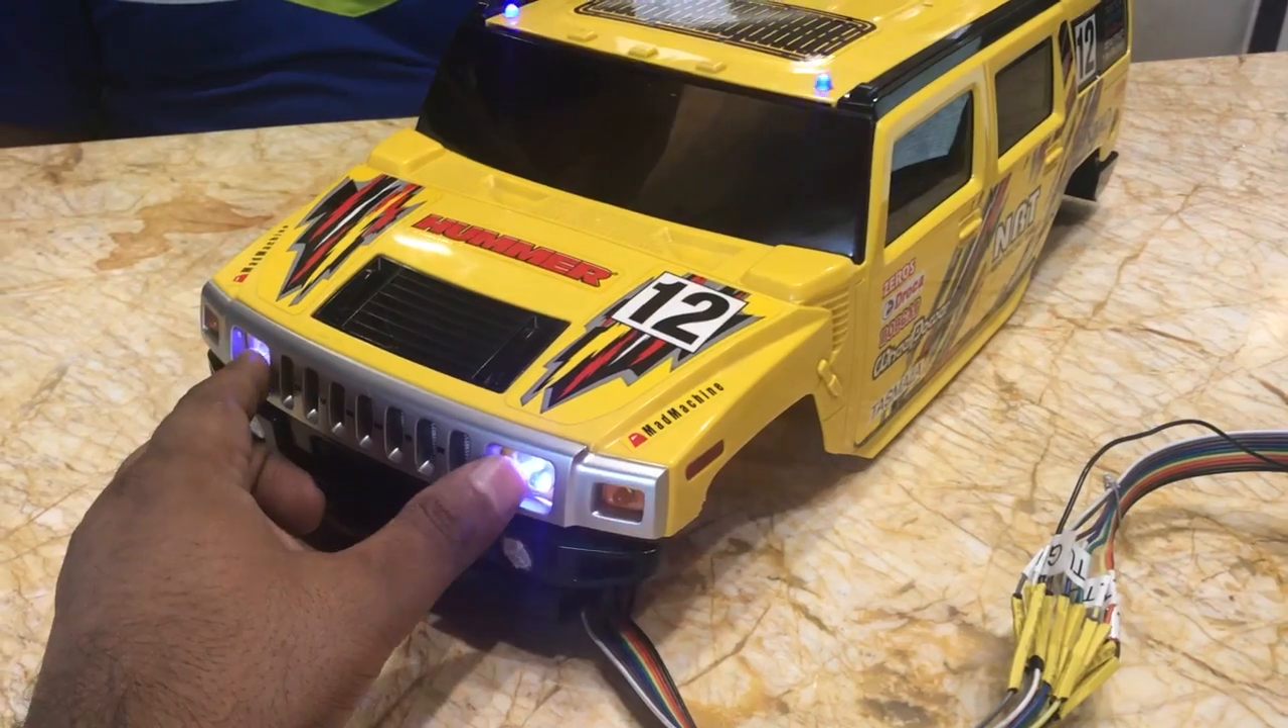As you can see the two headlights LEDs have gone into the original place where there was a place for headlights.